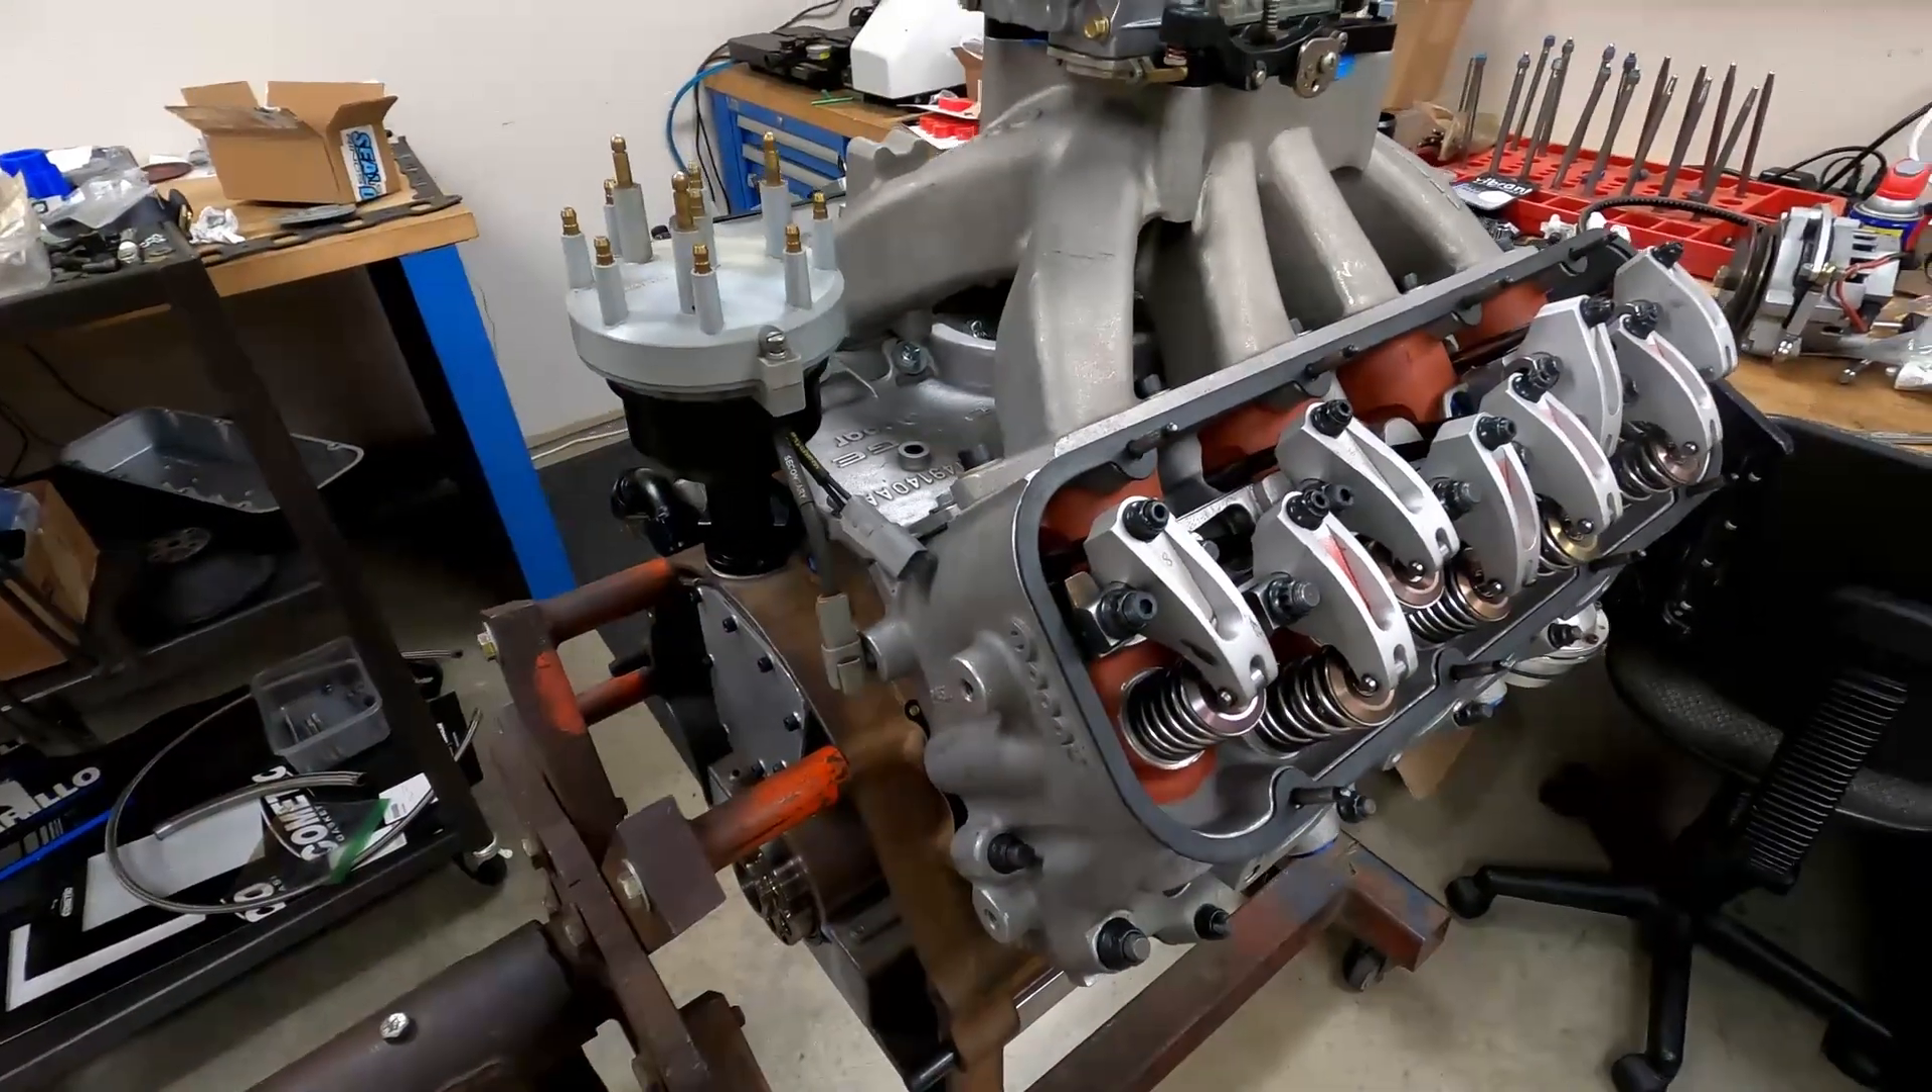Basically ready to bolt the valve covers on and this thing is done.